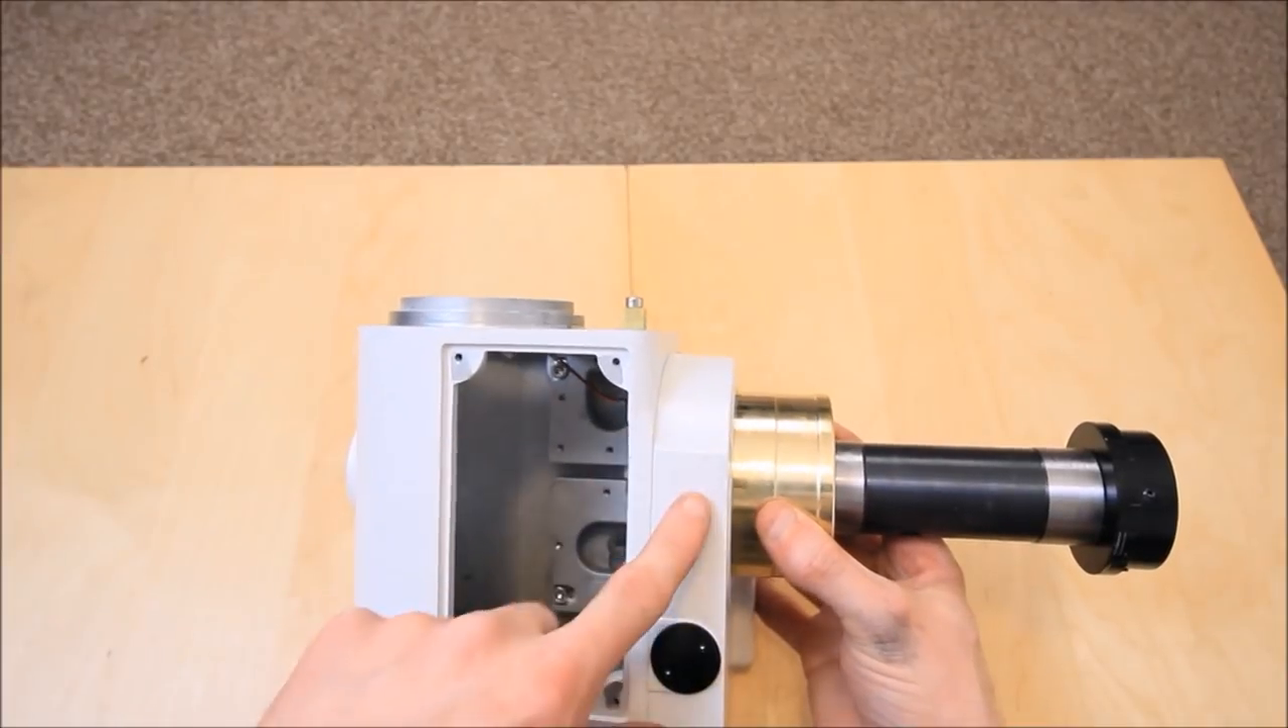That is now your ra axis brass ring installed.